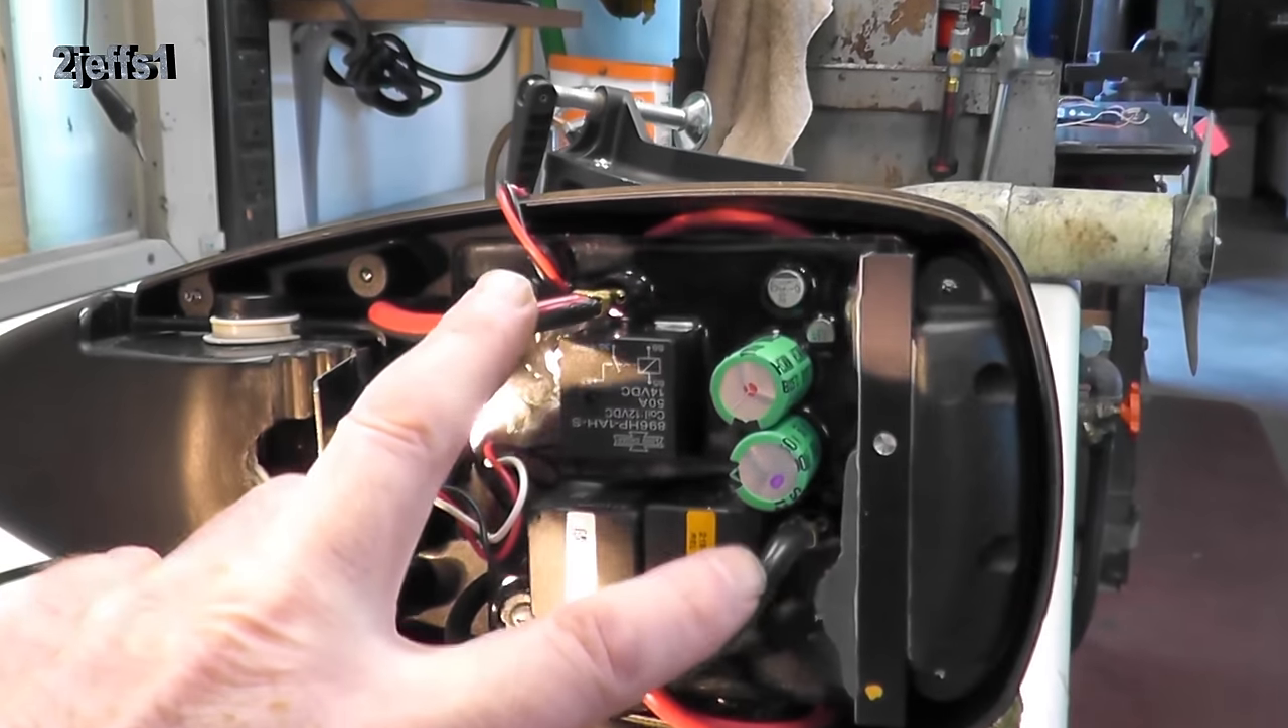Alright, I got the cover off, so let's have a look inside here.